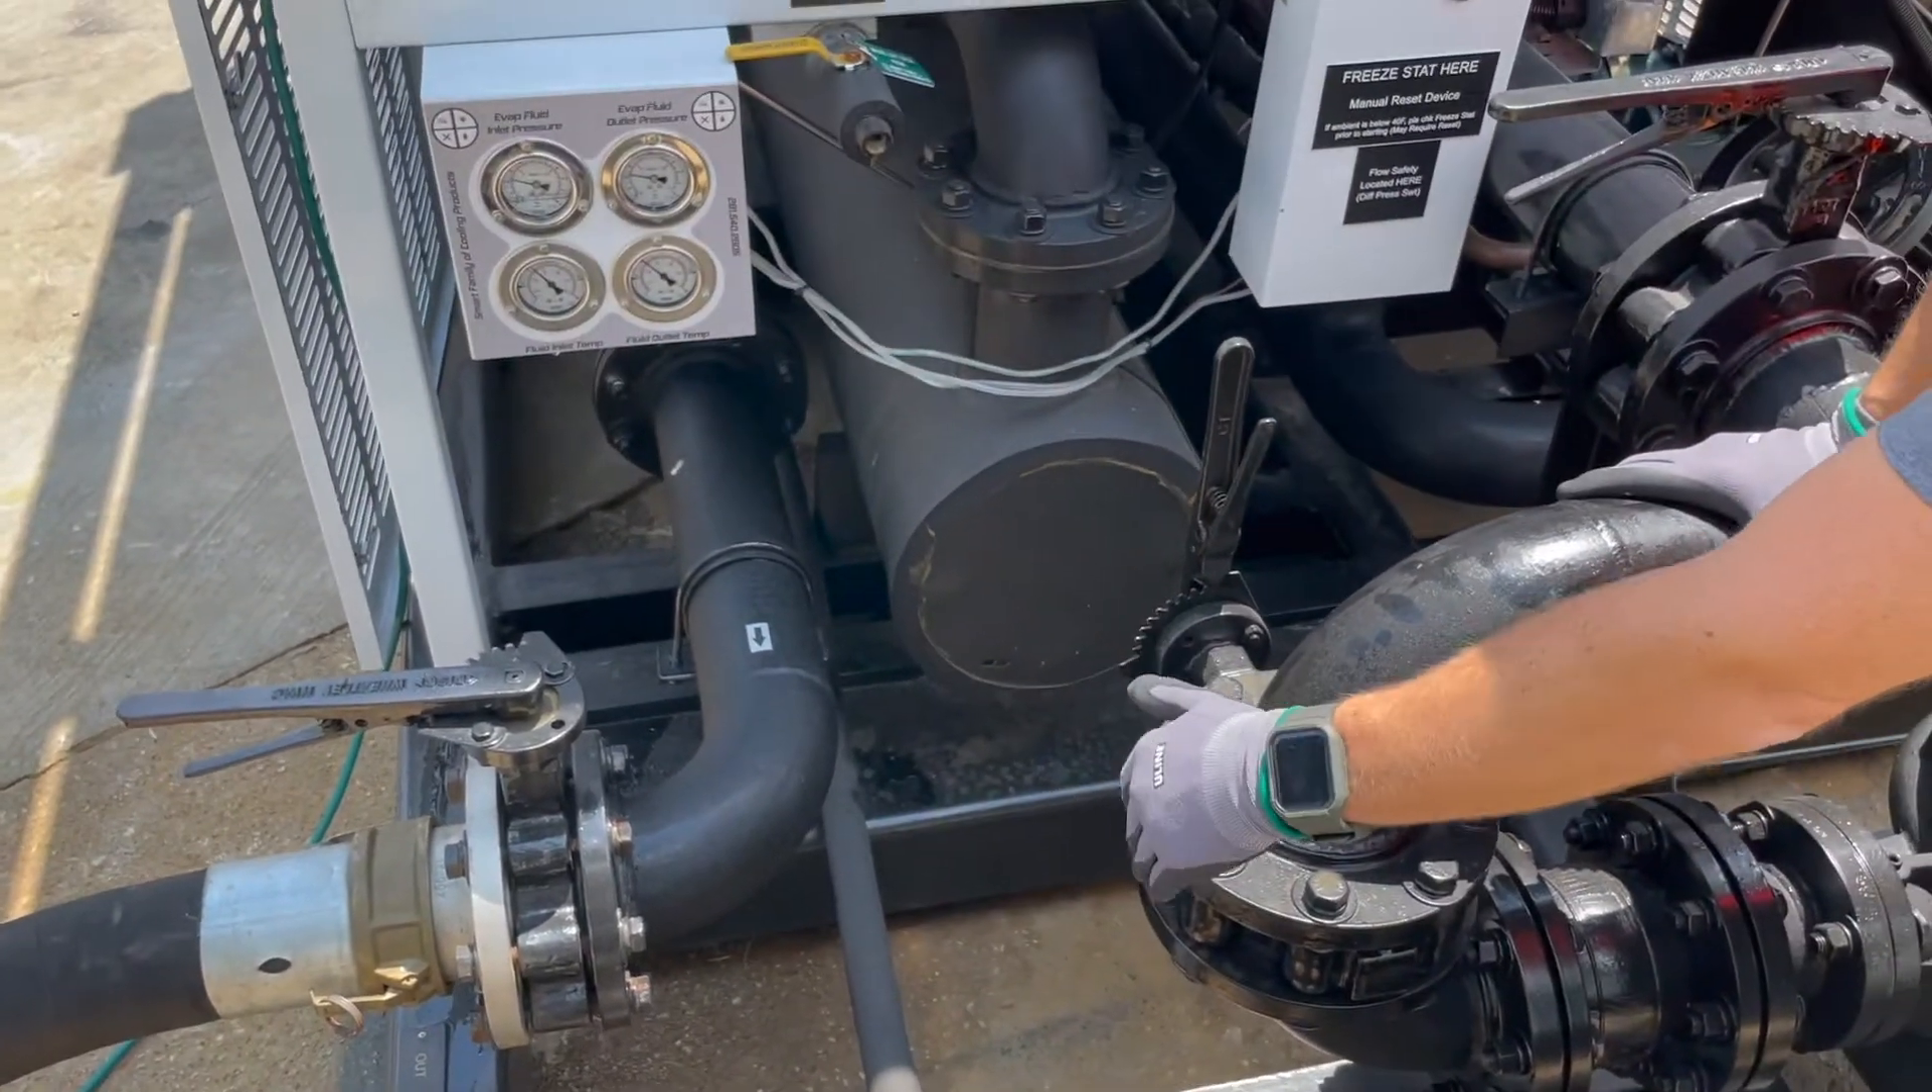So you can actually see we've still got the line hooked up.